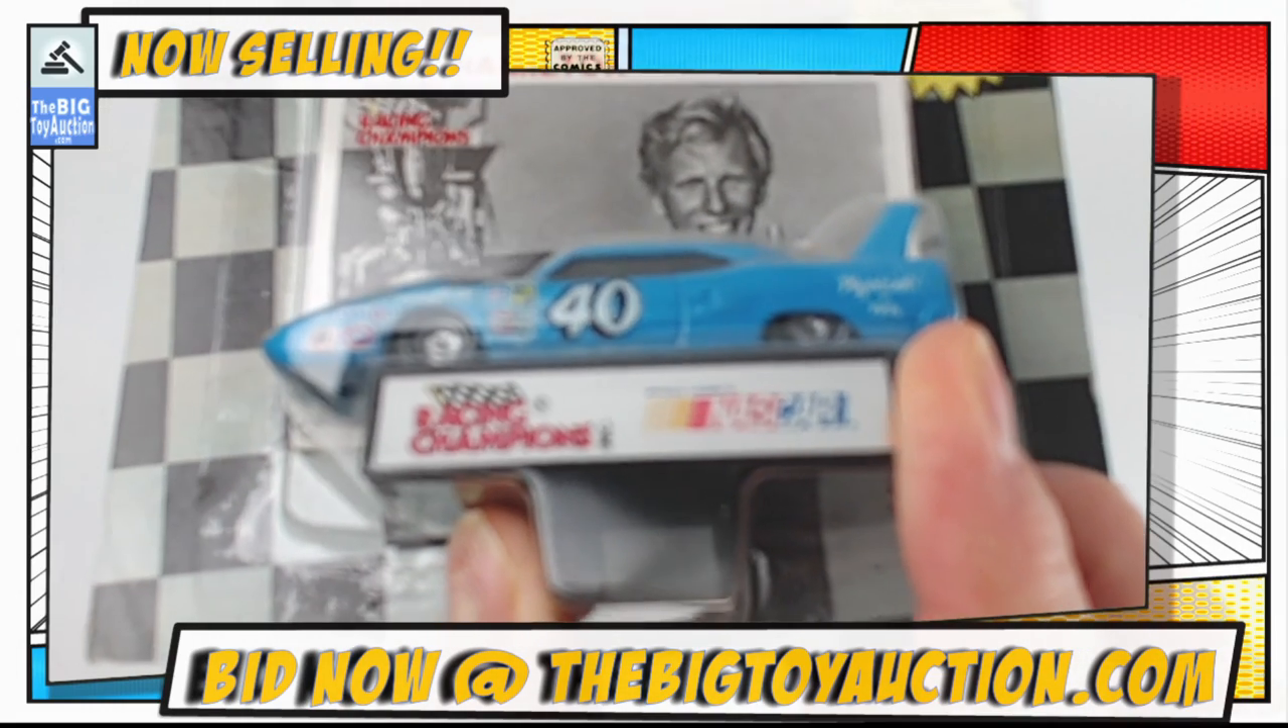The stand is a little bit undersized when you put it the car hangs over the edges.